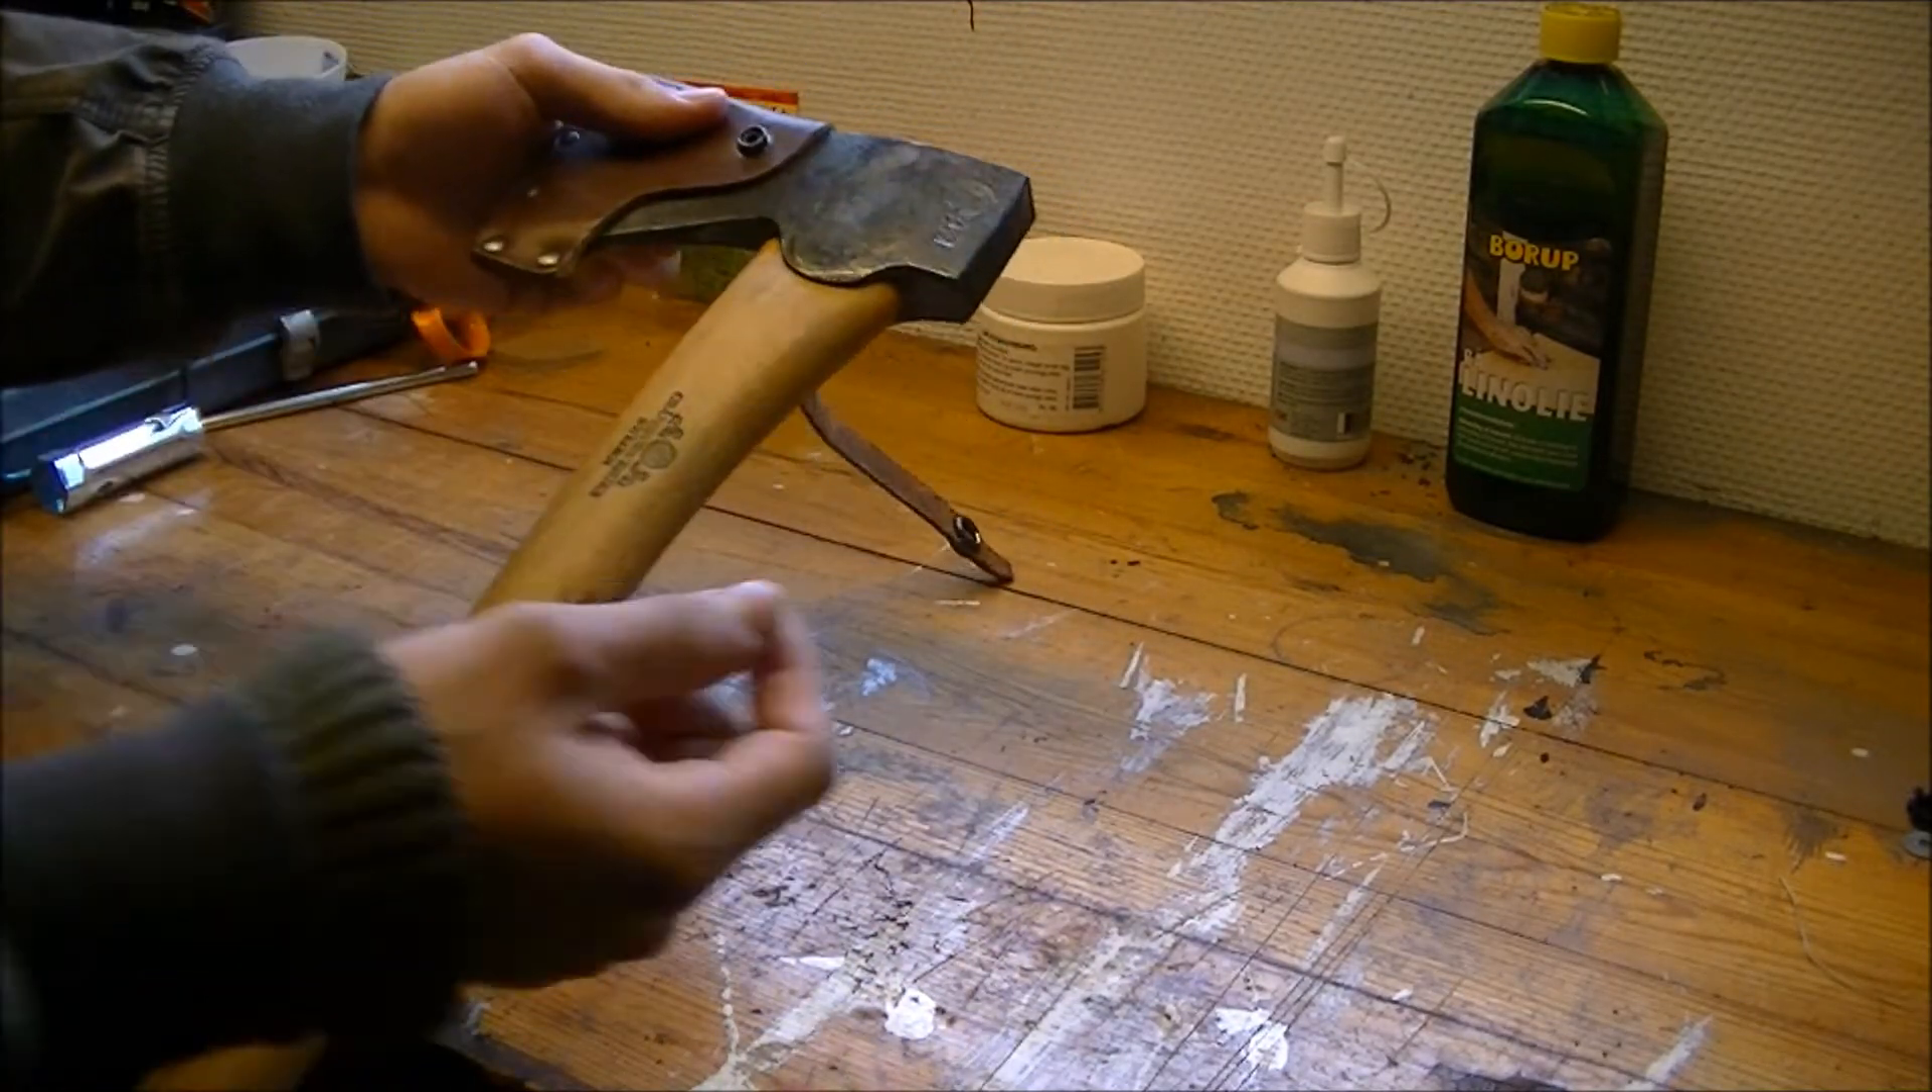Obviously the metal and the wood is already connected.